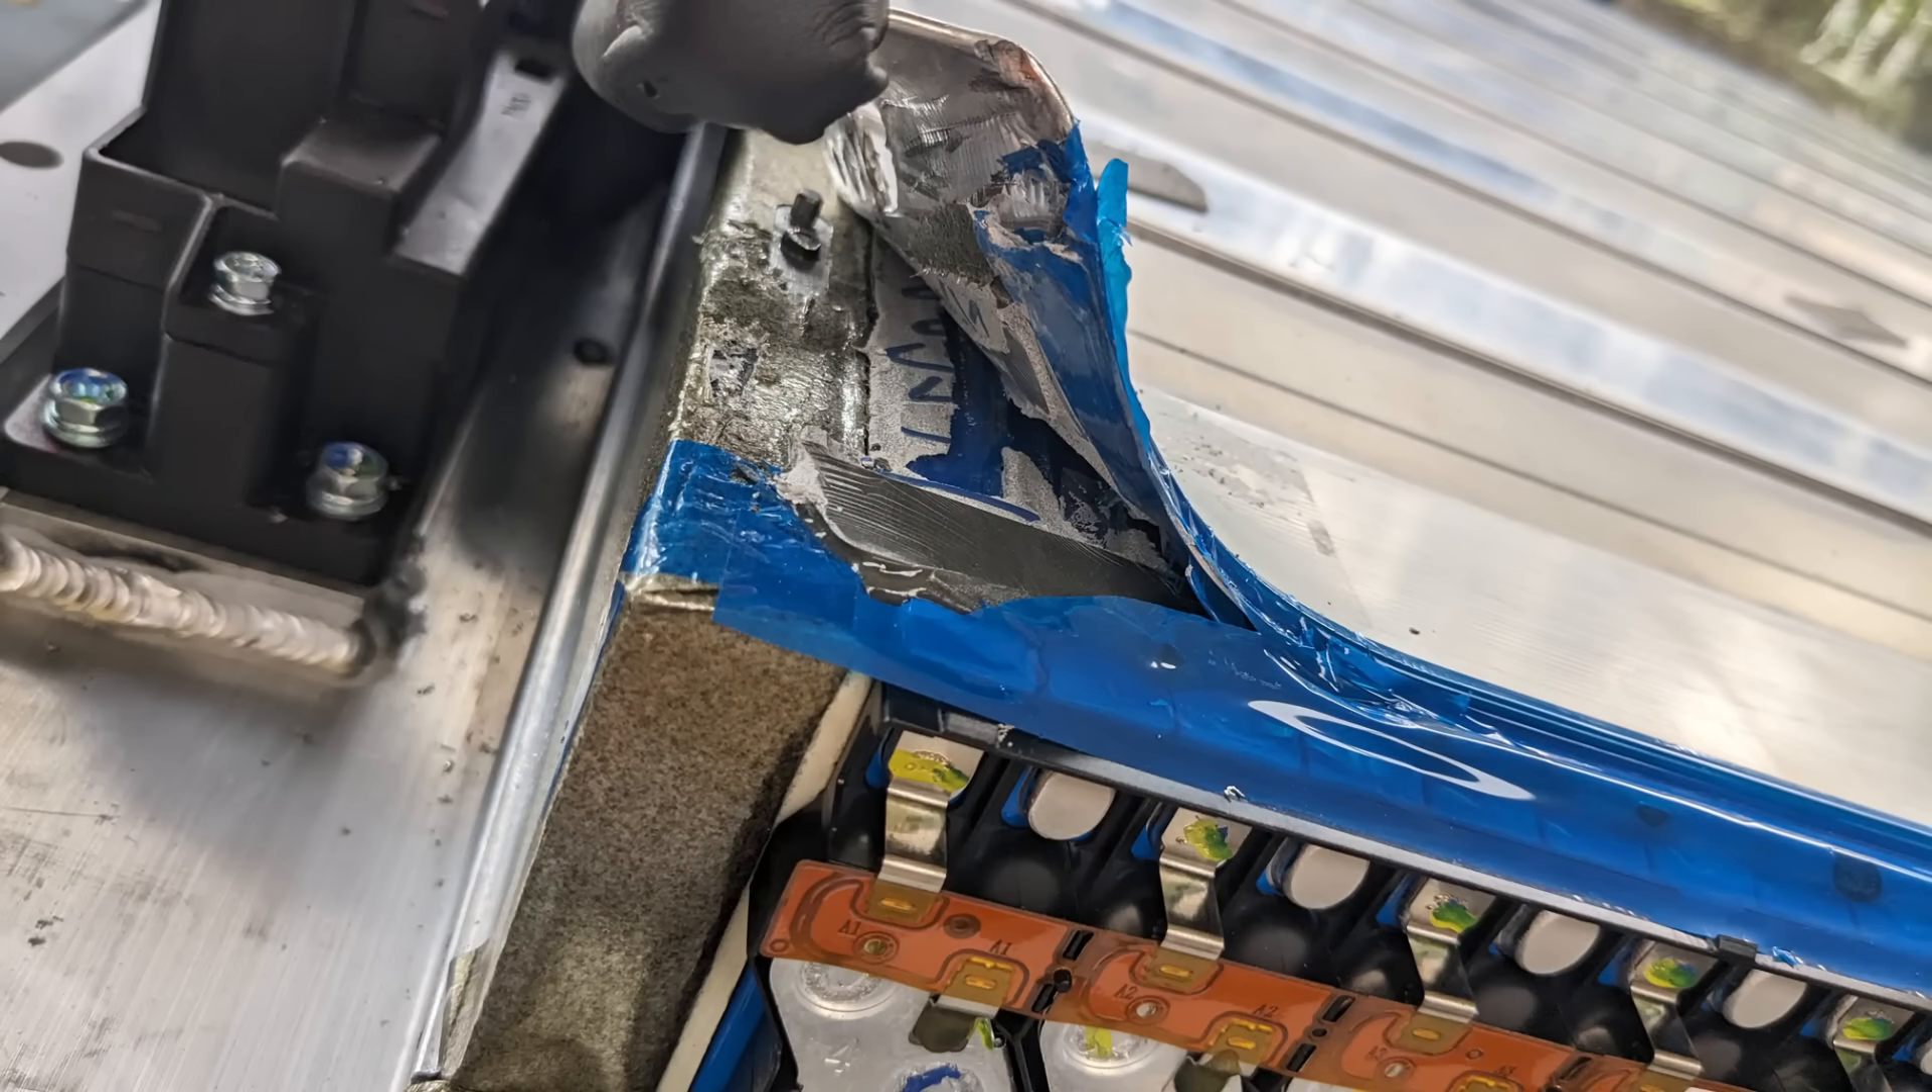This is as far as I got with pulling up the cooling plates.